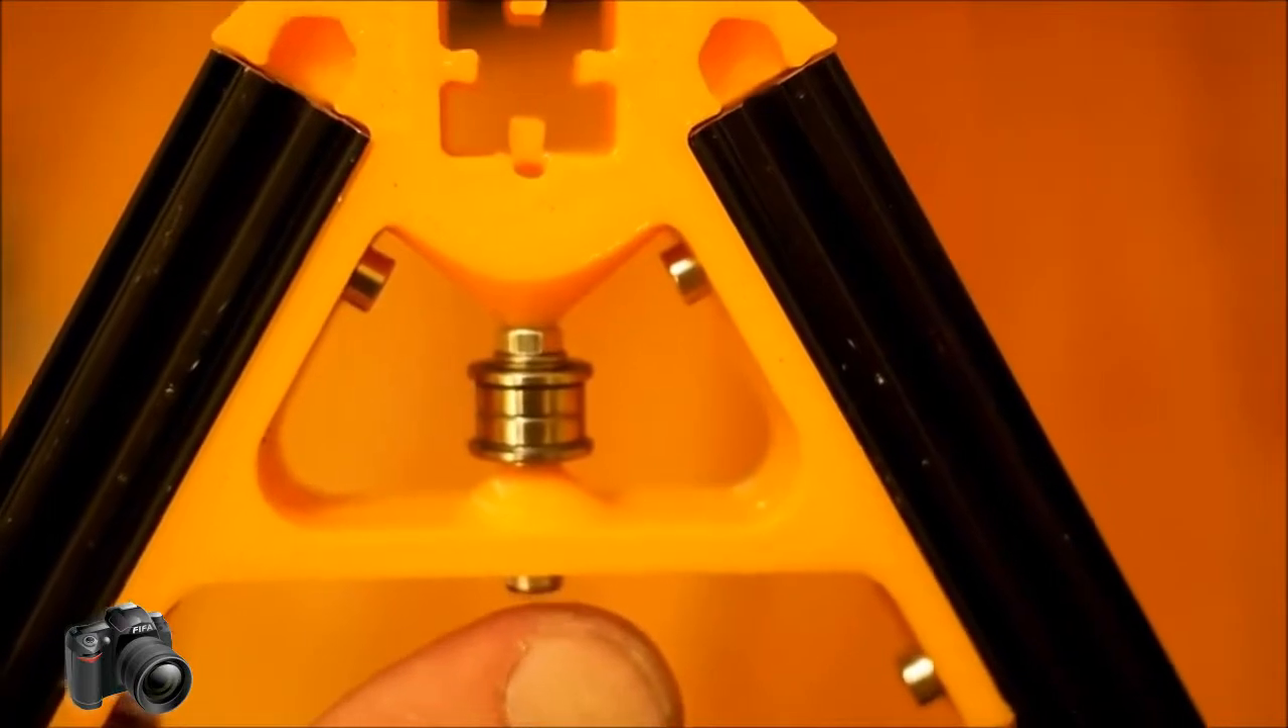Here you can see our completed assembly for the pulley on the top of the frame.